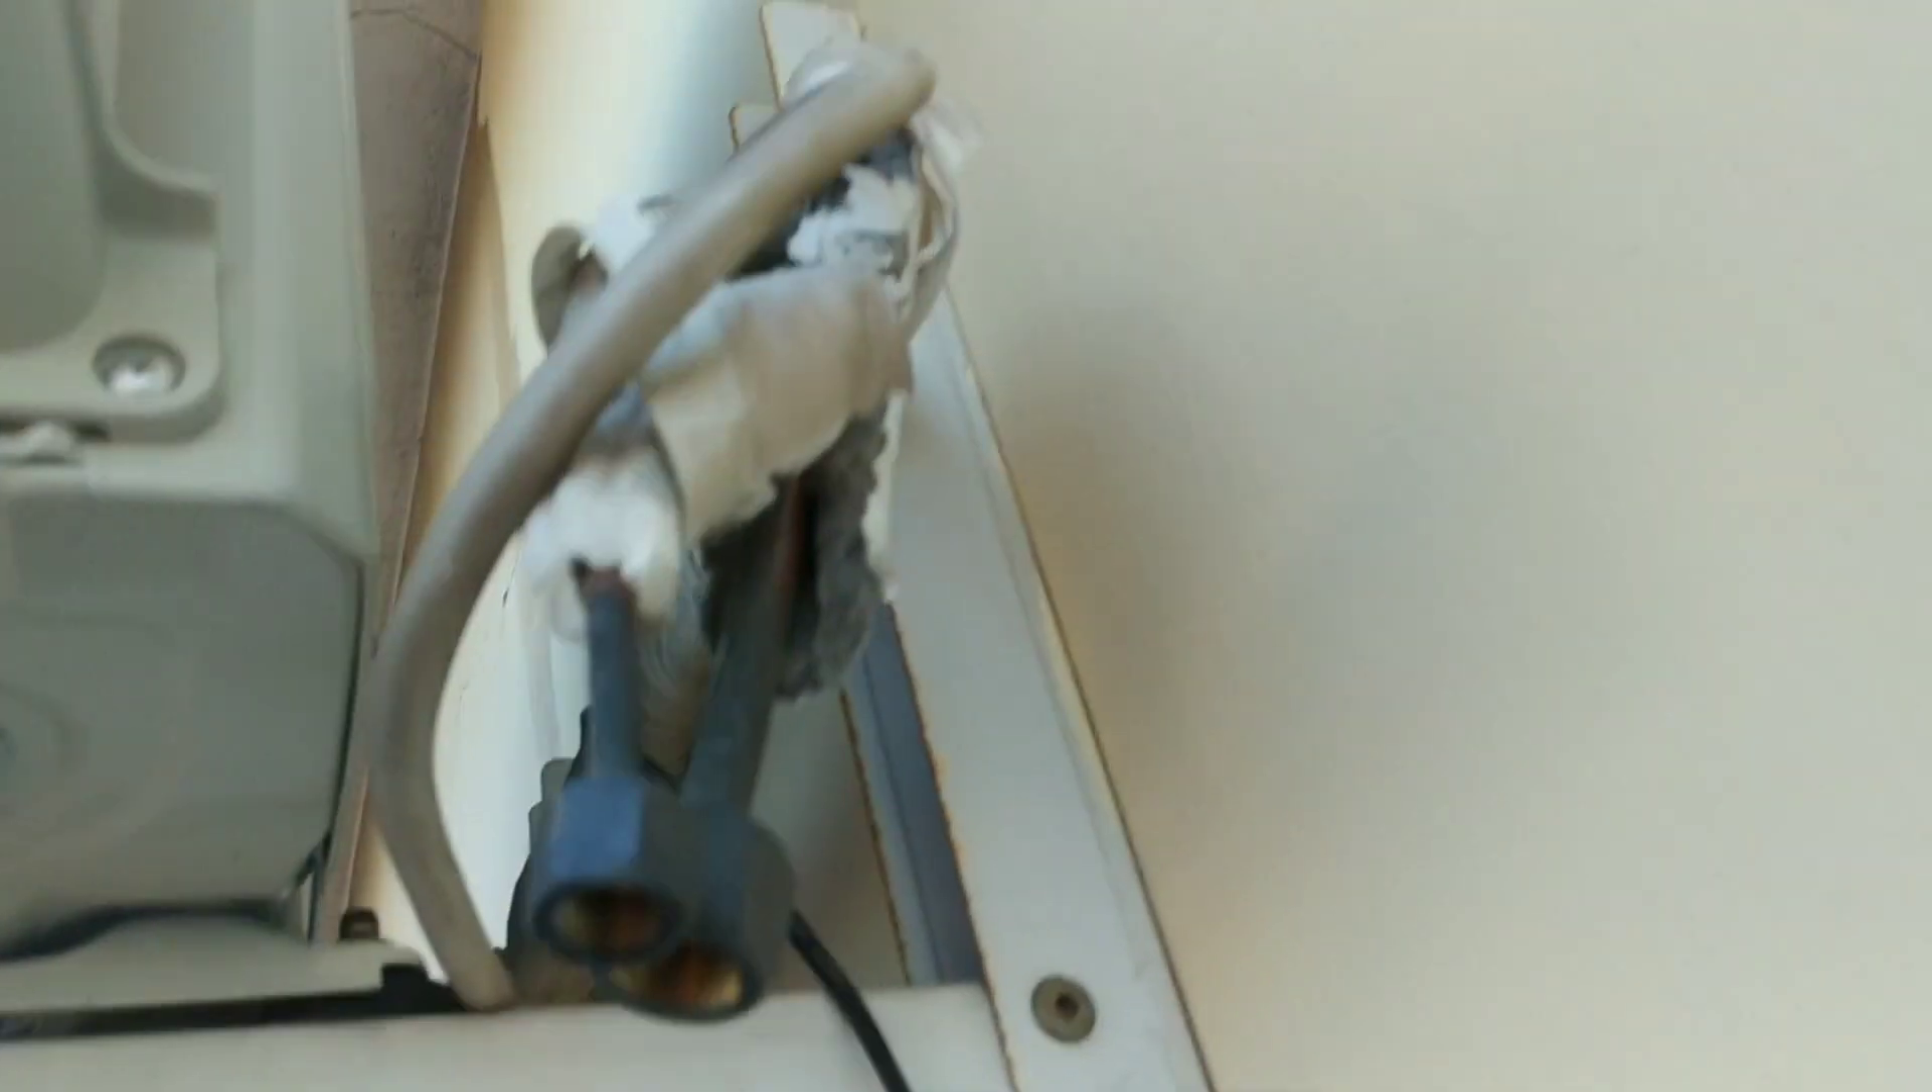La macchina esterna è qua in posizione no? basta collegare i tubi.